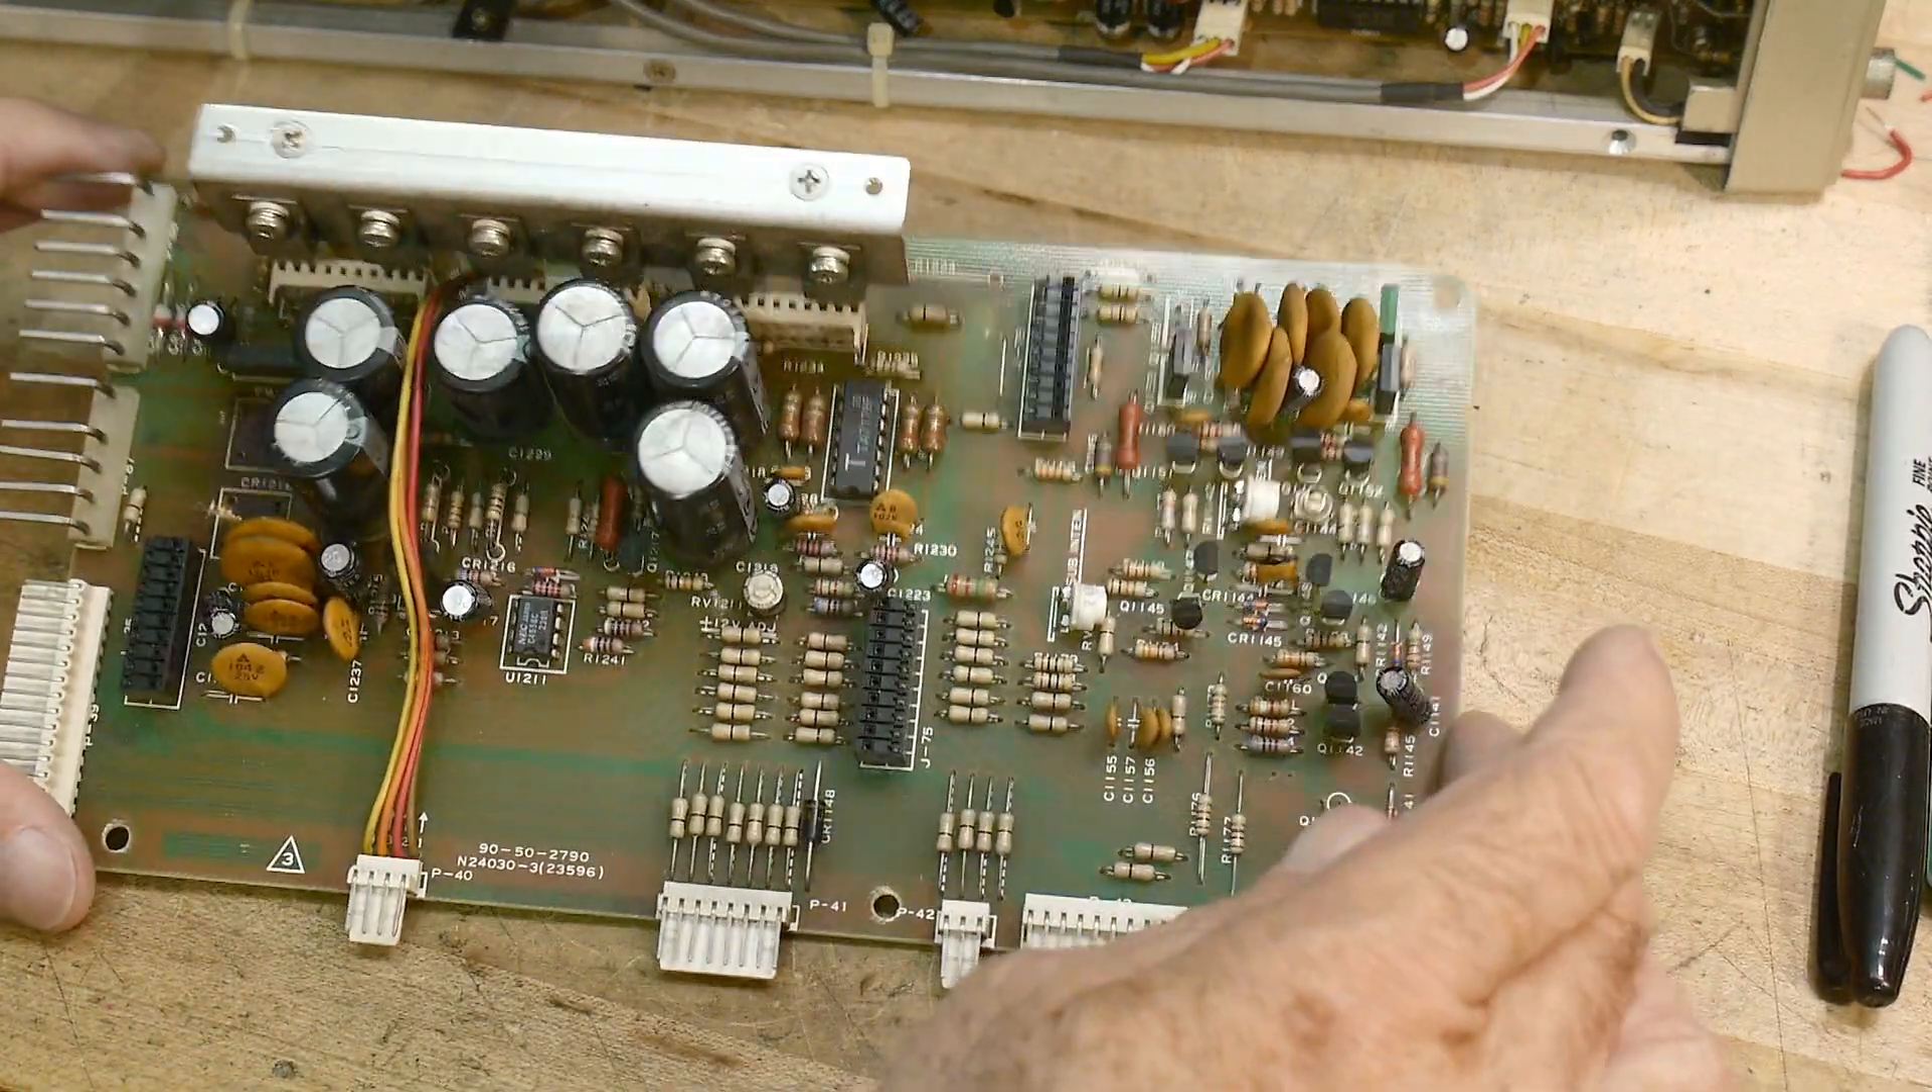And so the heat sink is still attached, obviously there's more heat sink when it gets attached inside there, but at least it's on a bar here.